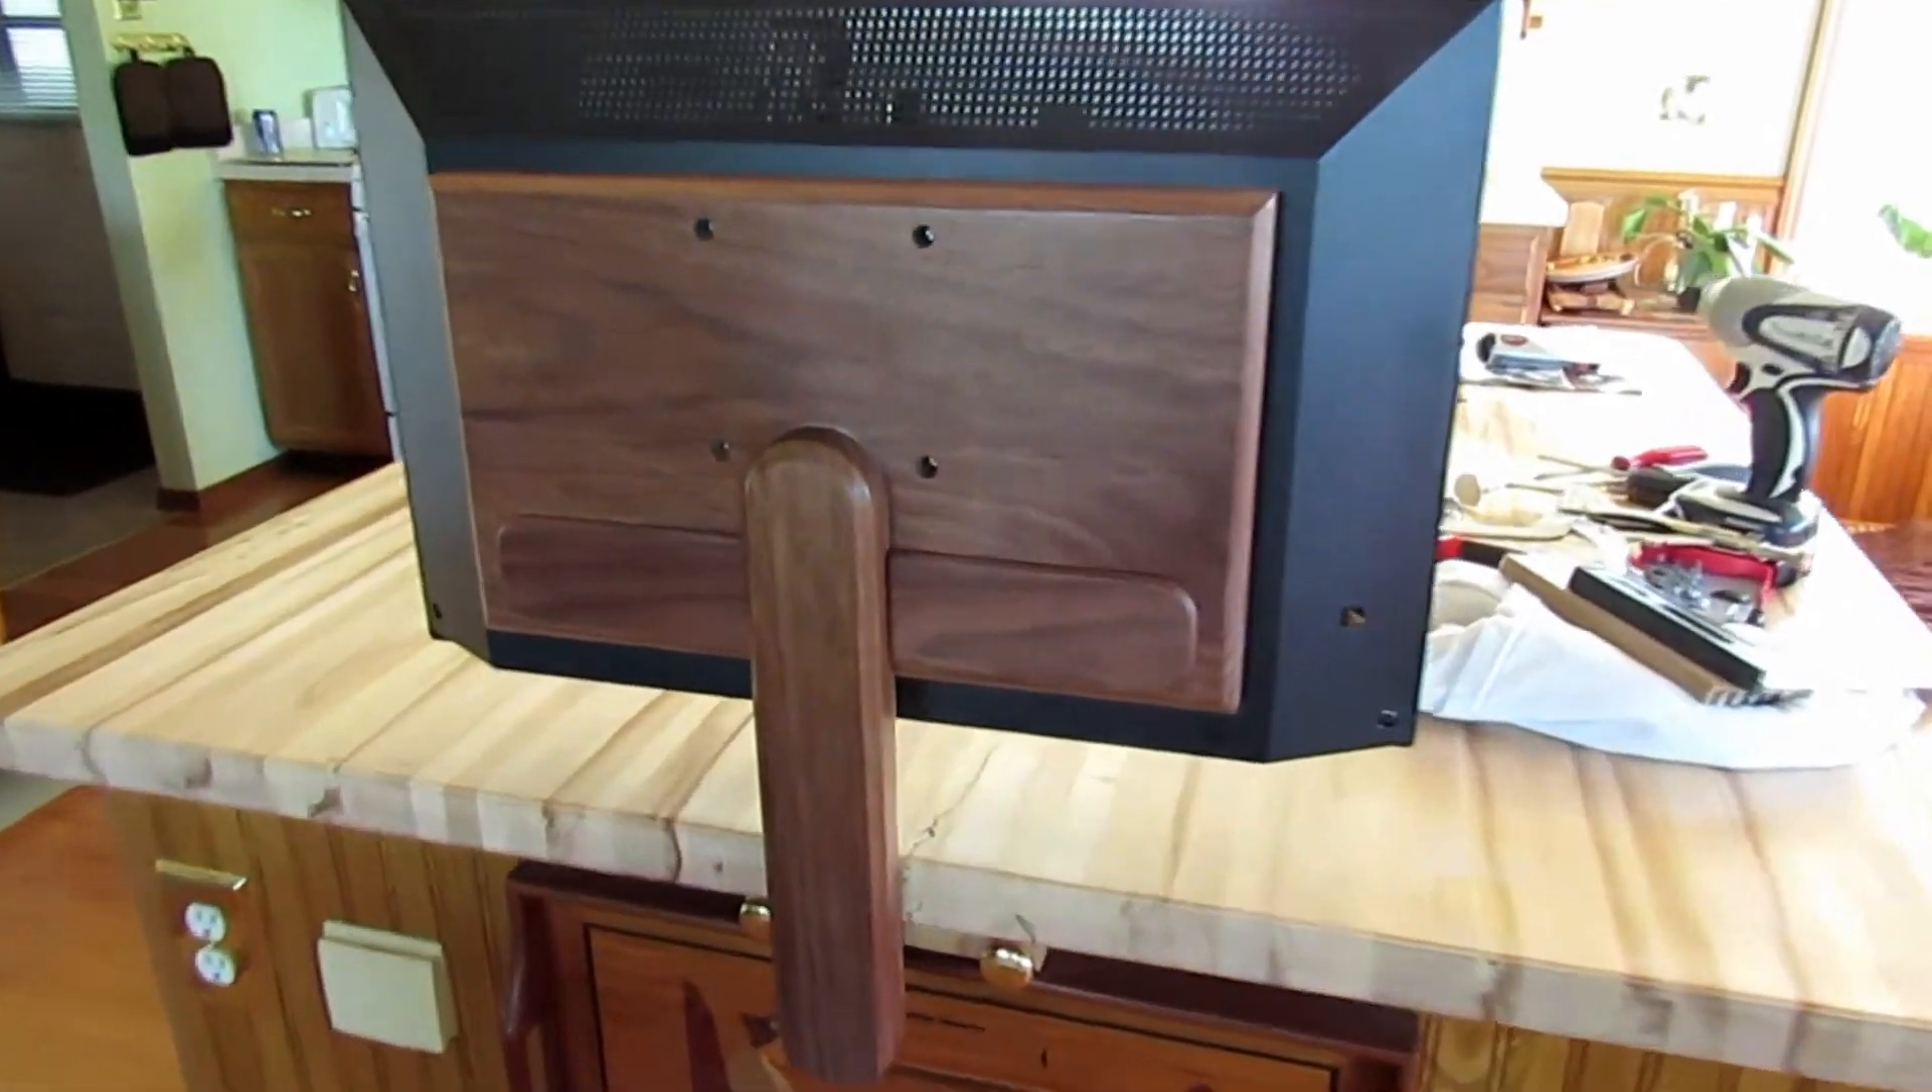As you can see there are no more wires showing.